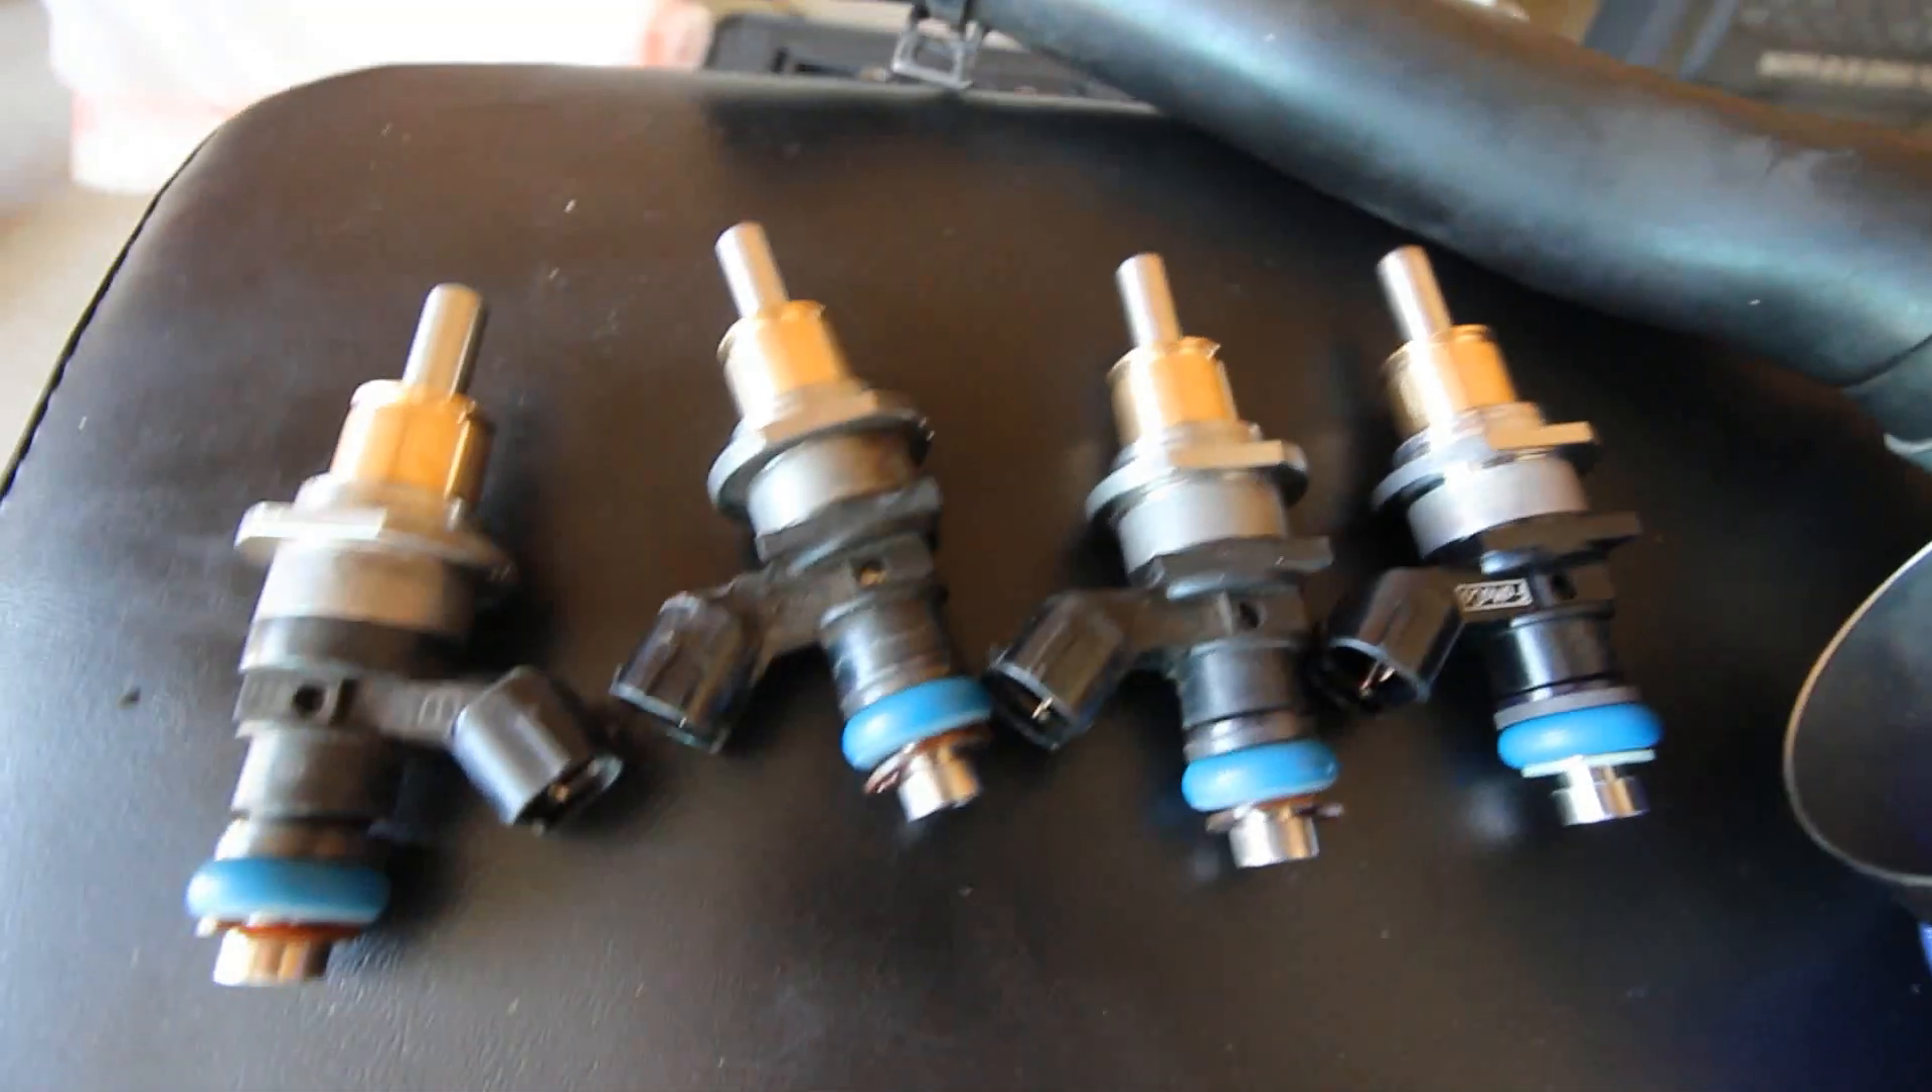And here are all four injectors with the seals on them right now.